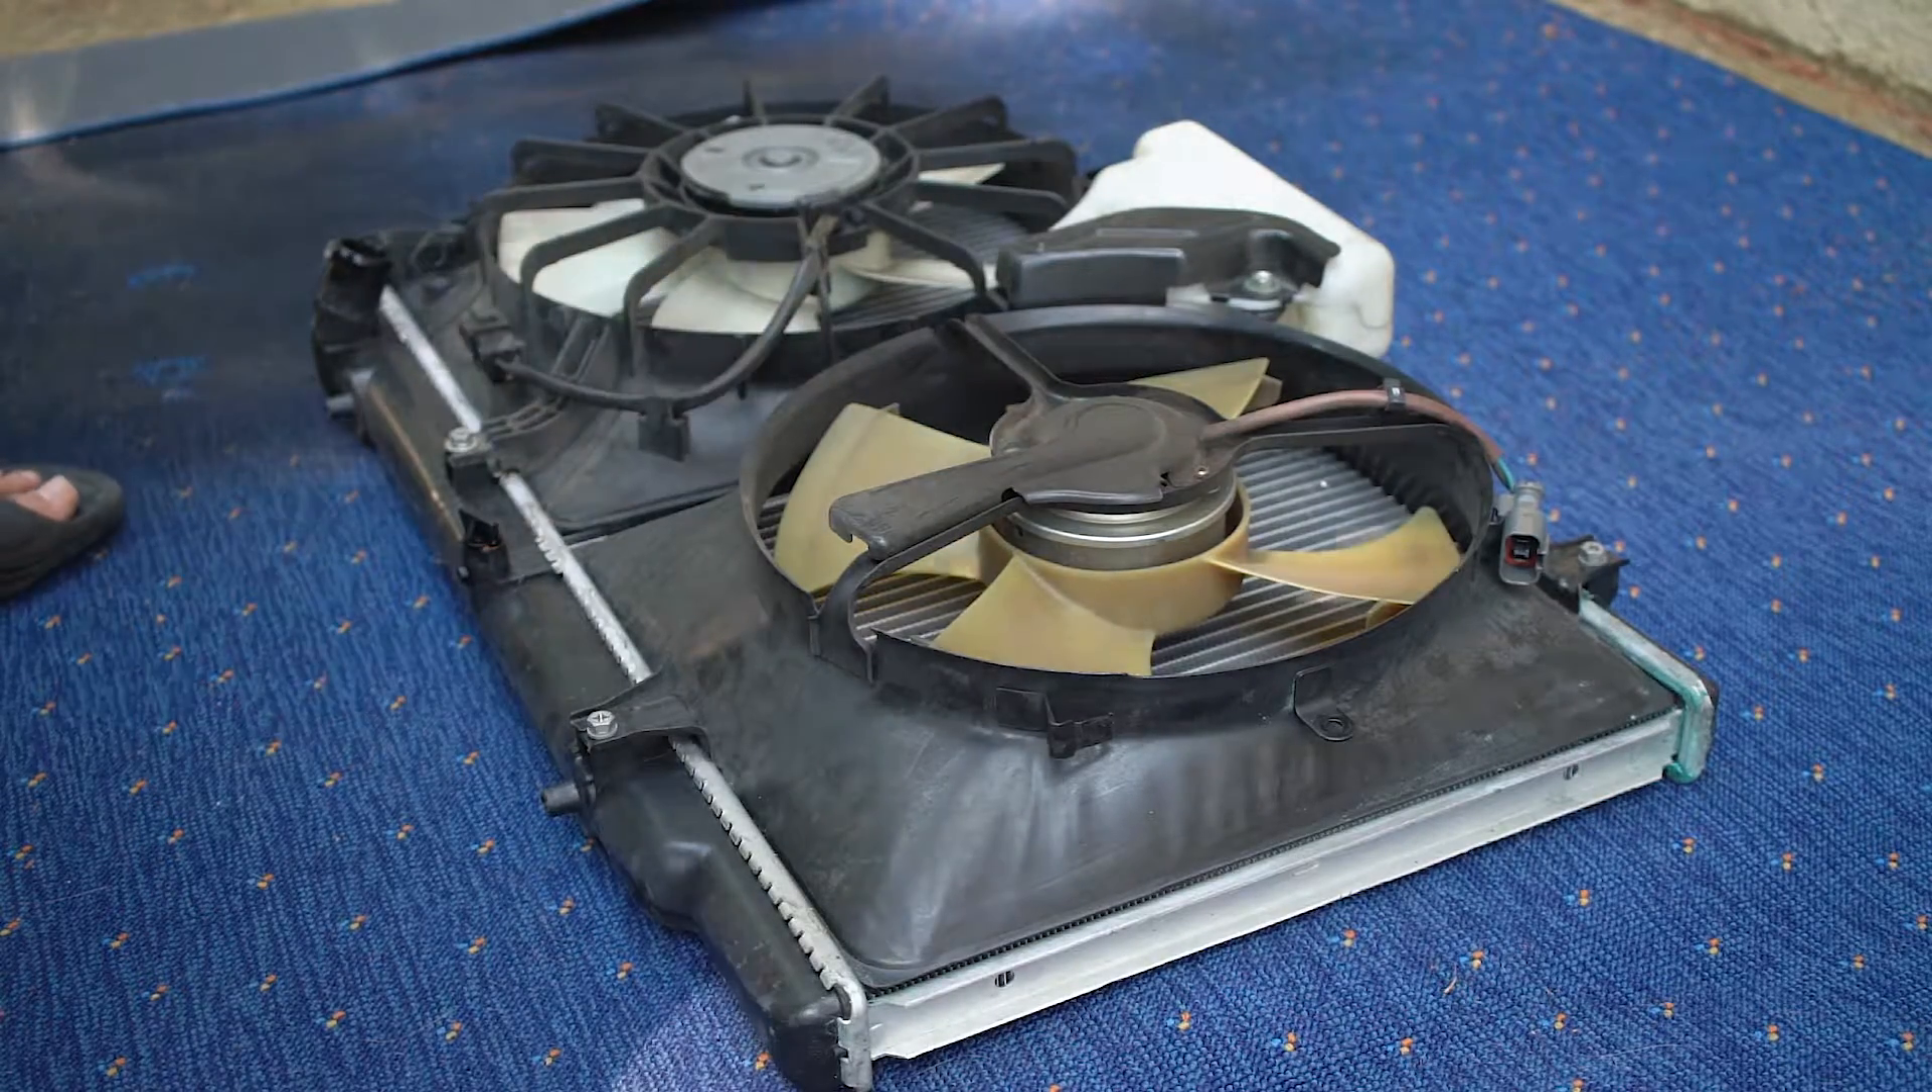Okay guys so that's the radiator out.